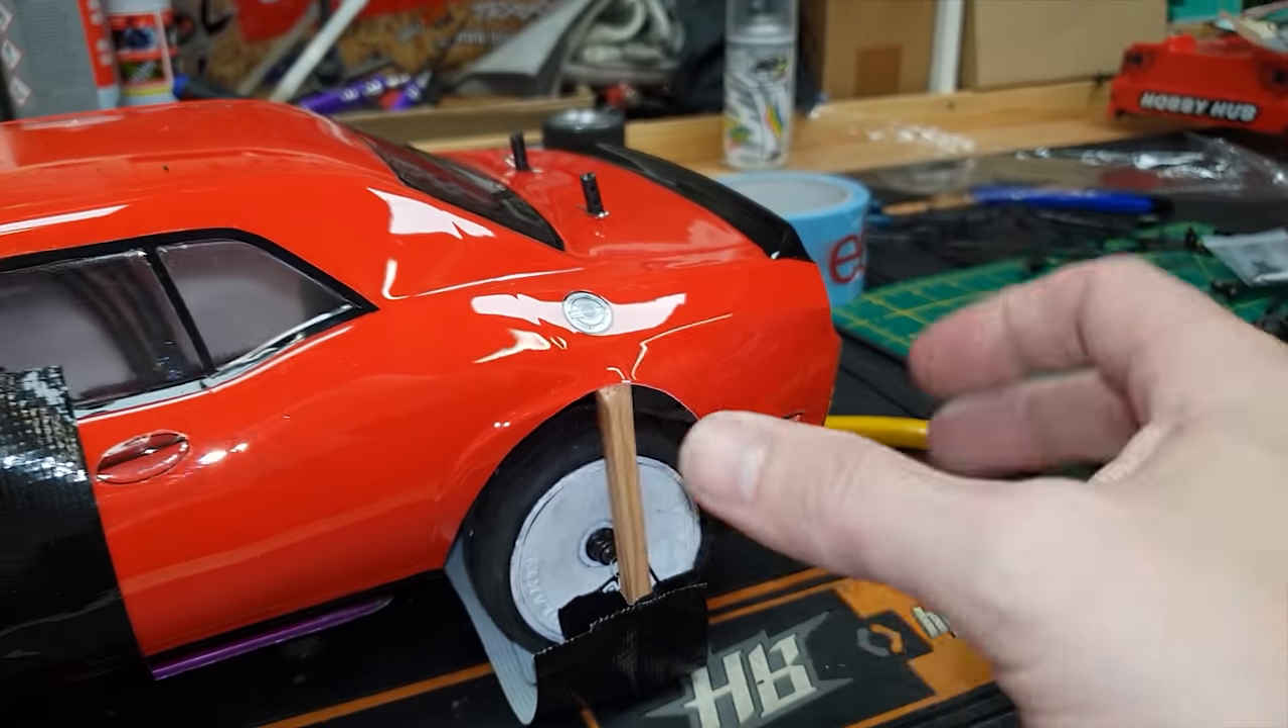I put some bits of wood in here just to push the body out.